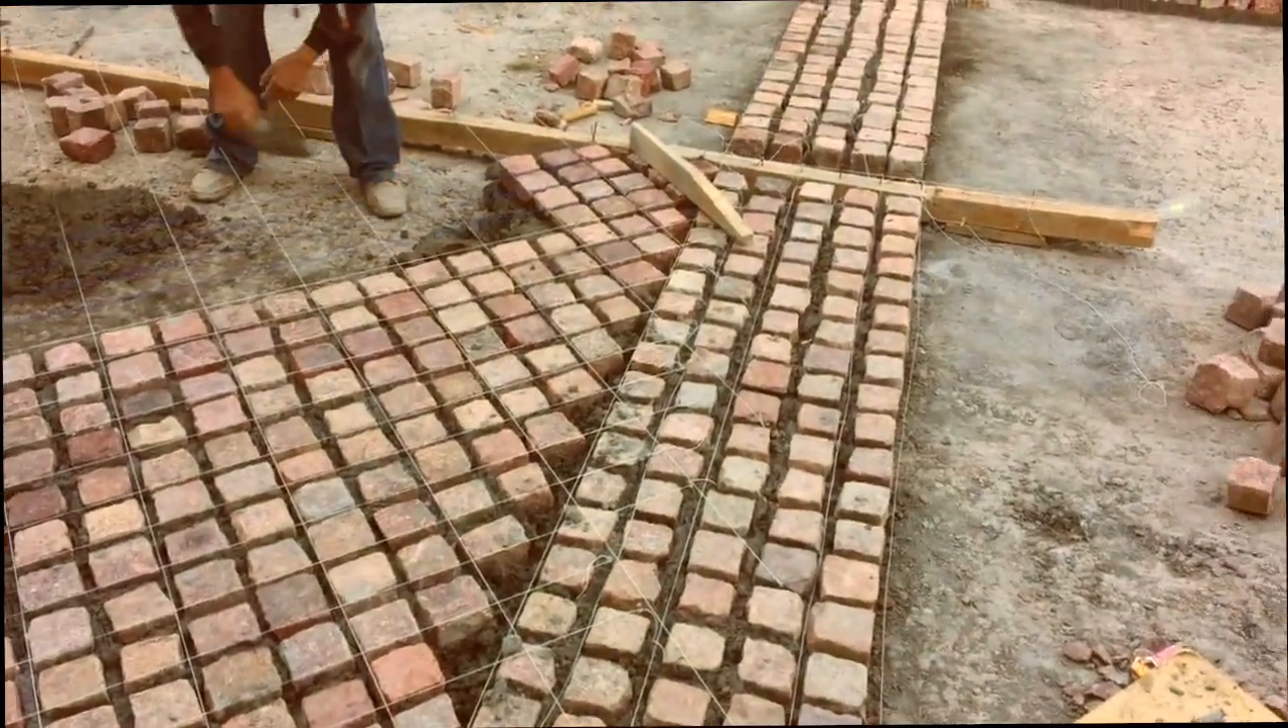These guys are starting to fill in the bricks inside the squares they made with their strings.